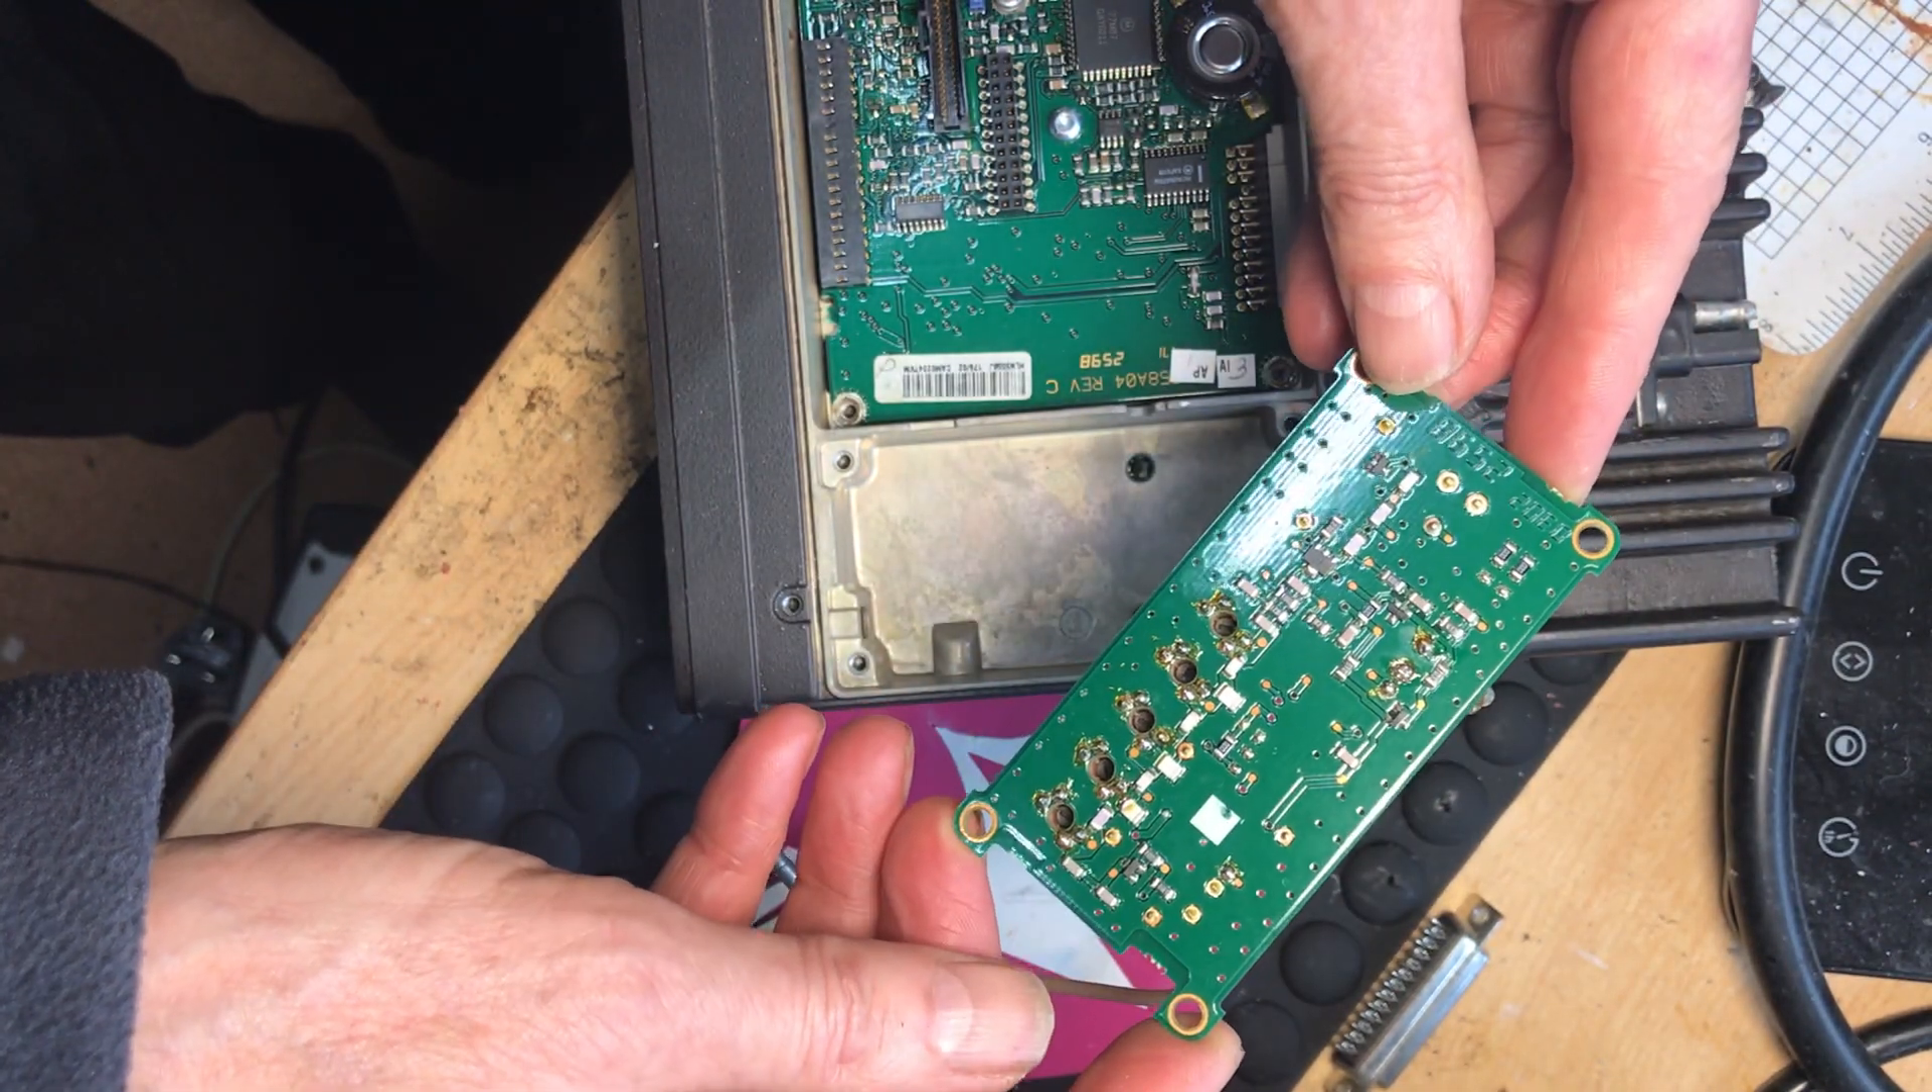So that's the front end board out ready for modifying in the next video I'll explain what we do there.